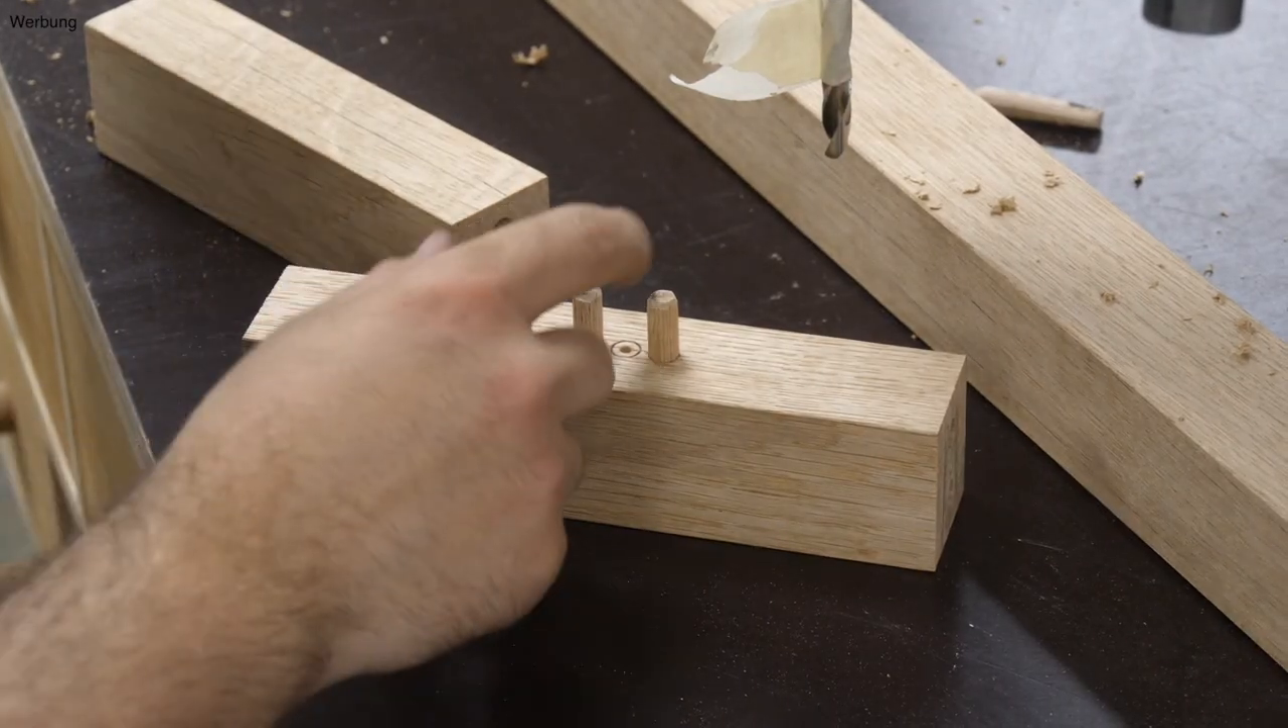Die Dübel habe ich hier schon drin.